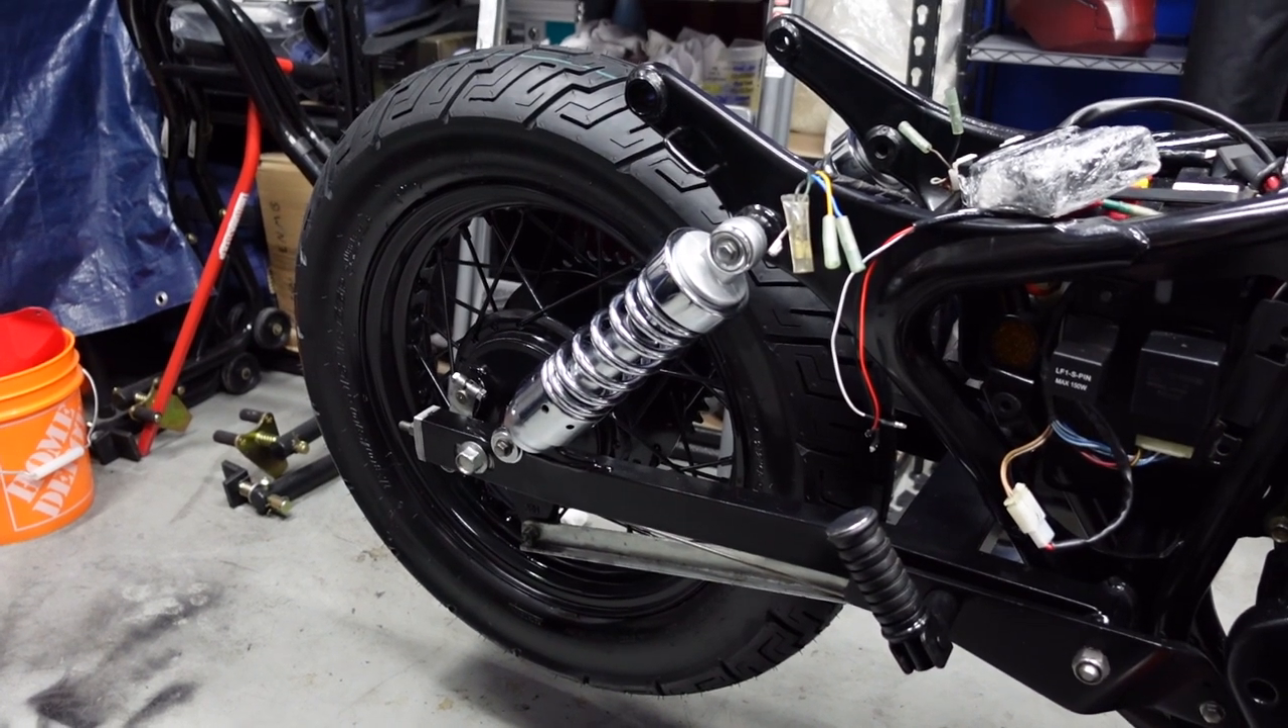Okay I have the wheel installed again. Everything's hooked up. So now let's test the brakes out.